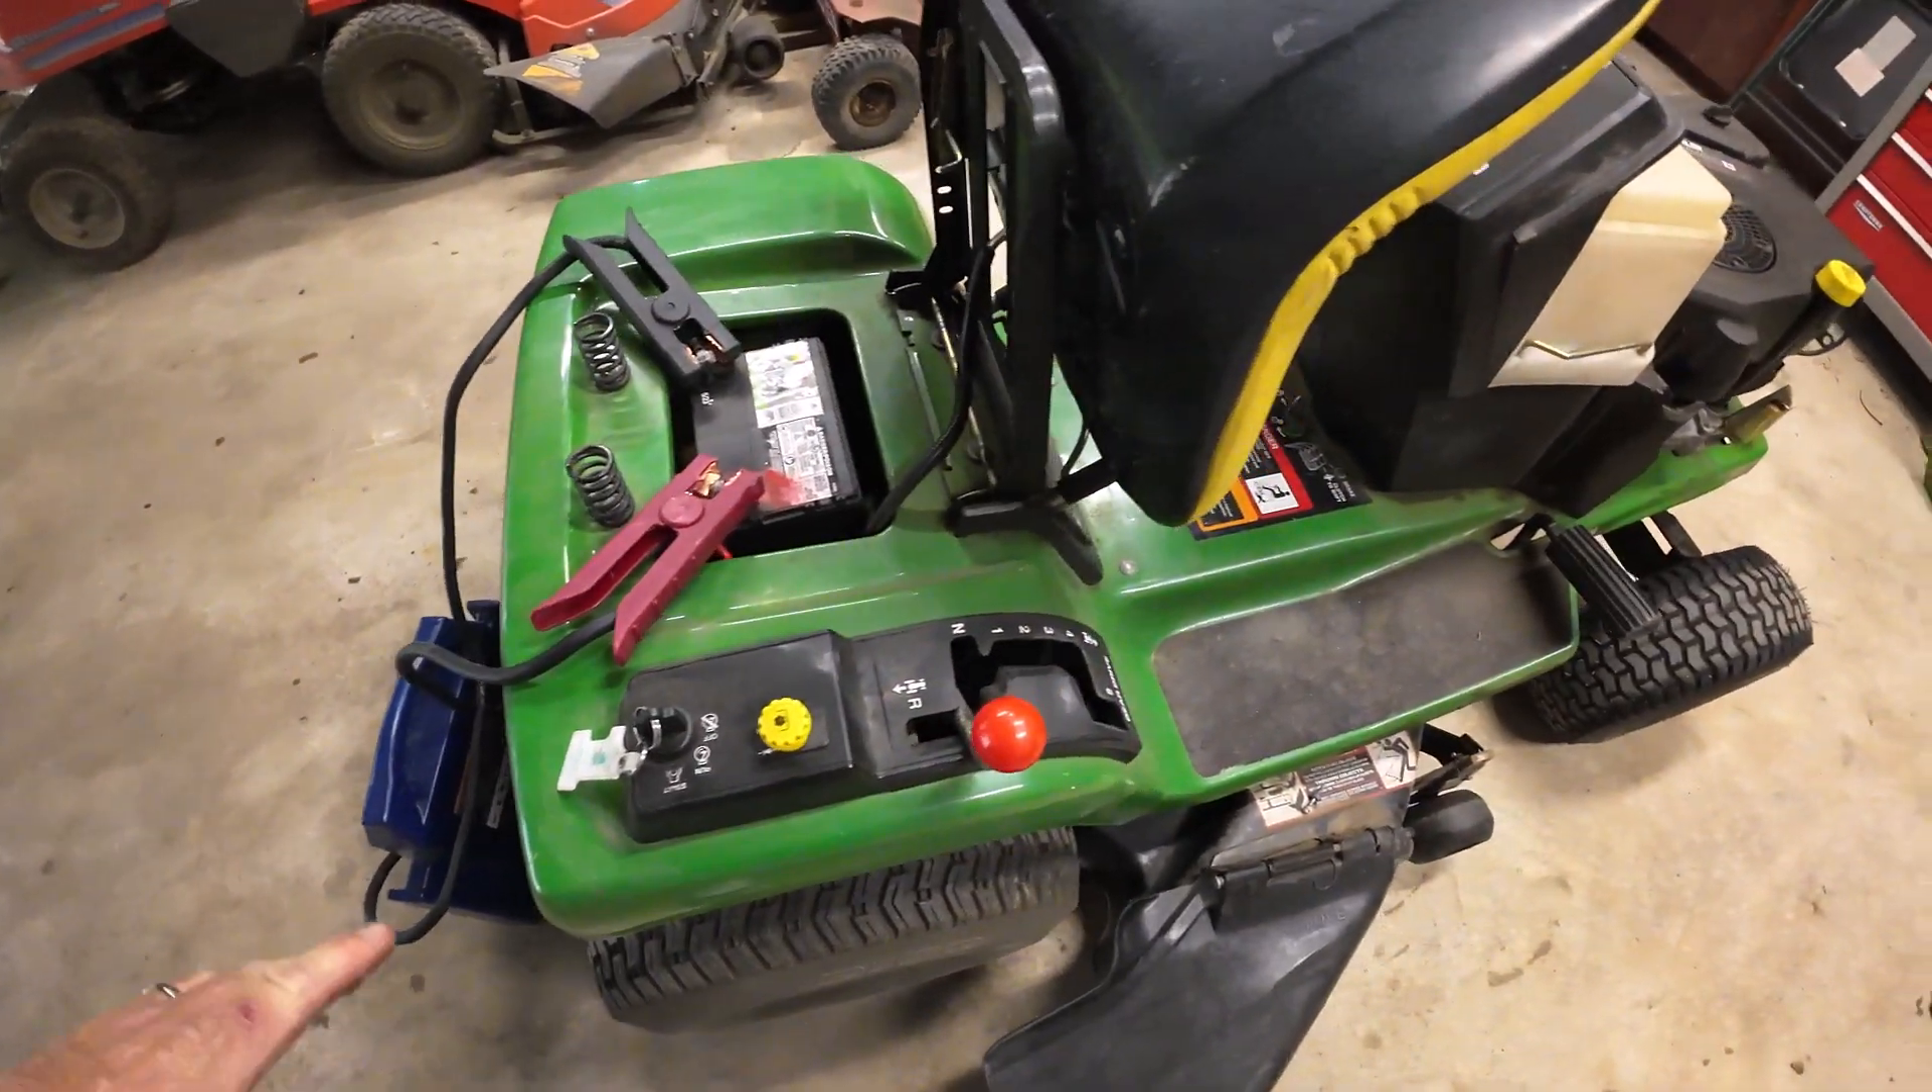I have the battery charger hooked up.